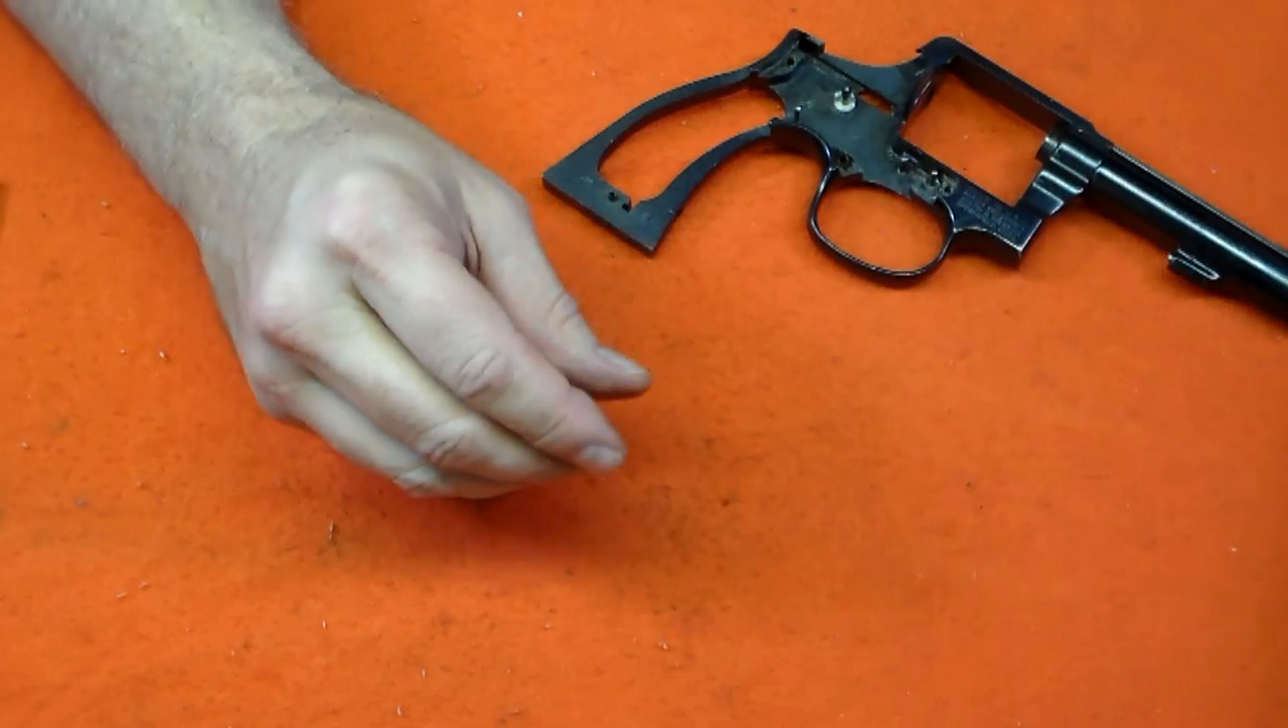That completes the disassembly of the frame.